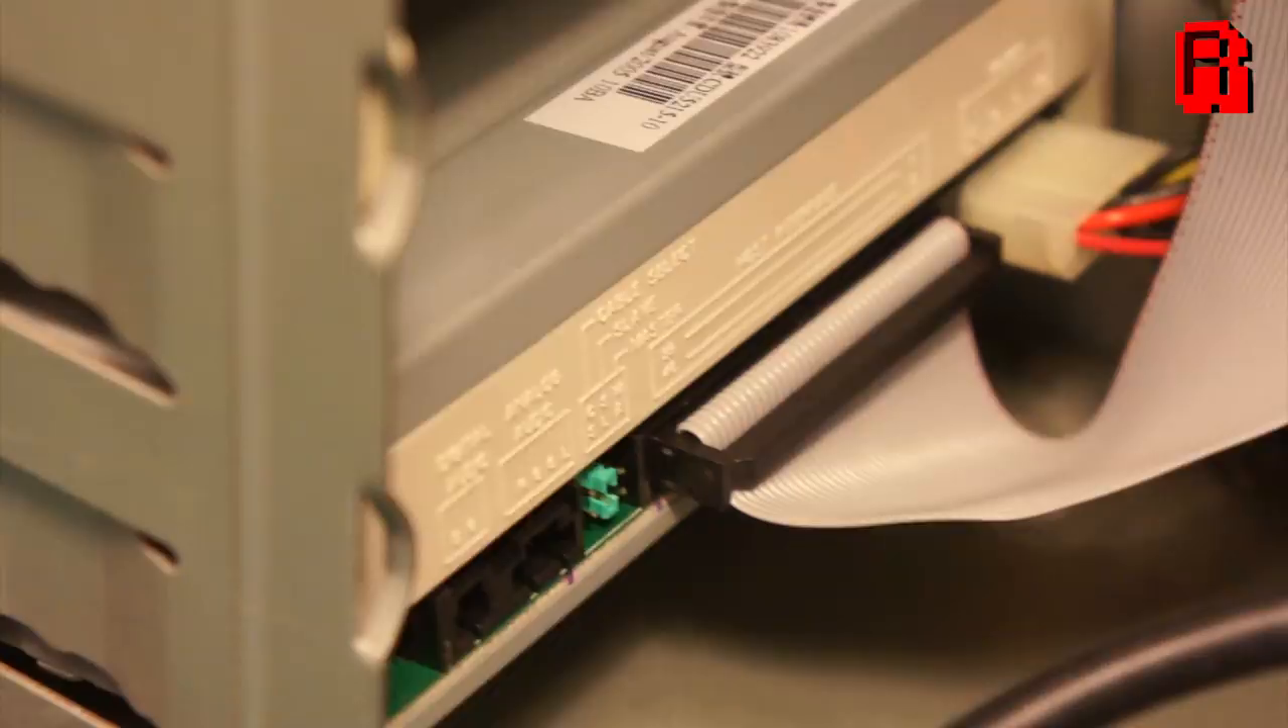Last but not least, of course, the IDE cable plugs in. And that's it, our CD-ROM drive is all connected up and ready for testing.